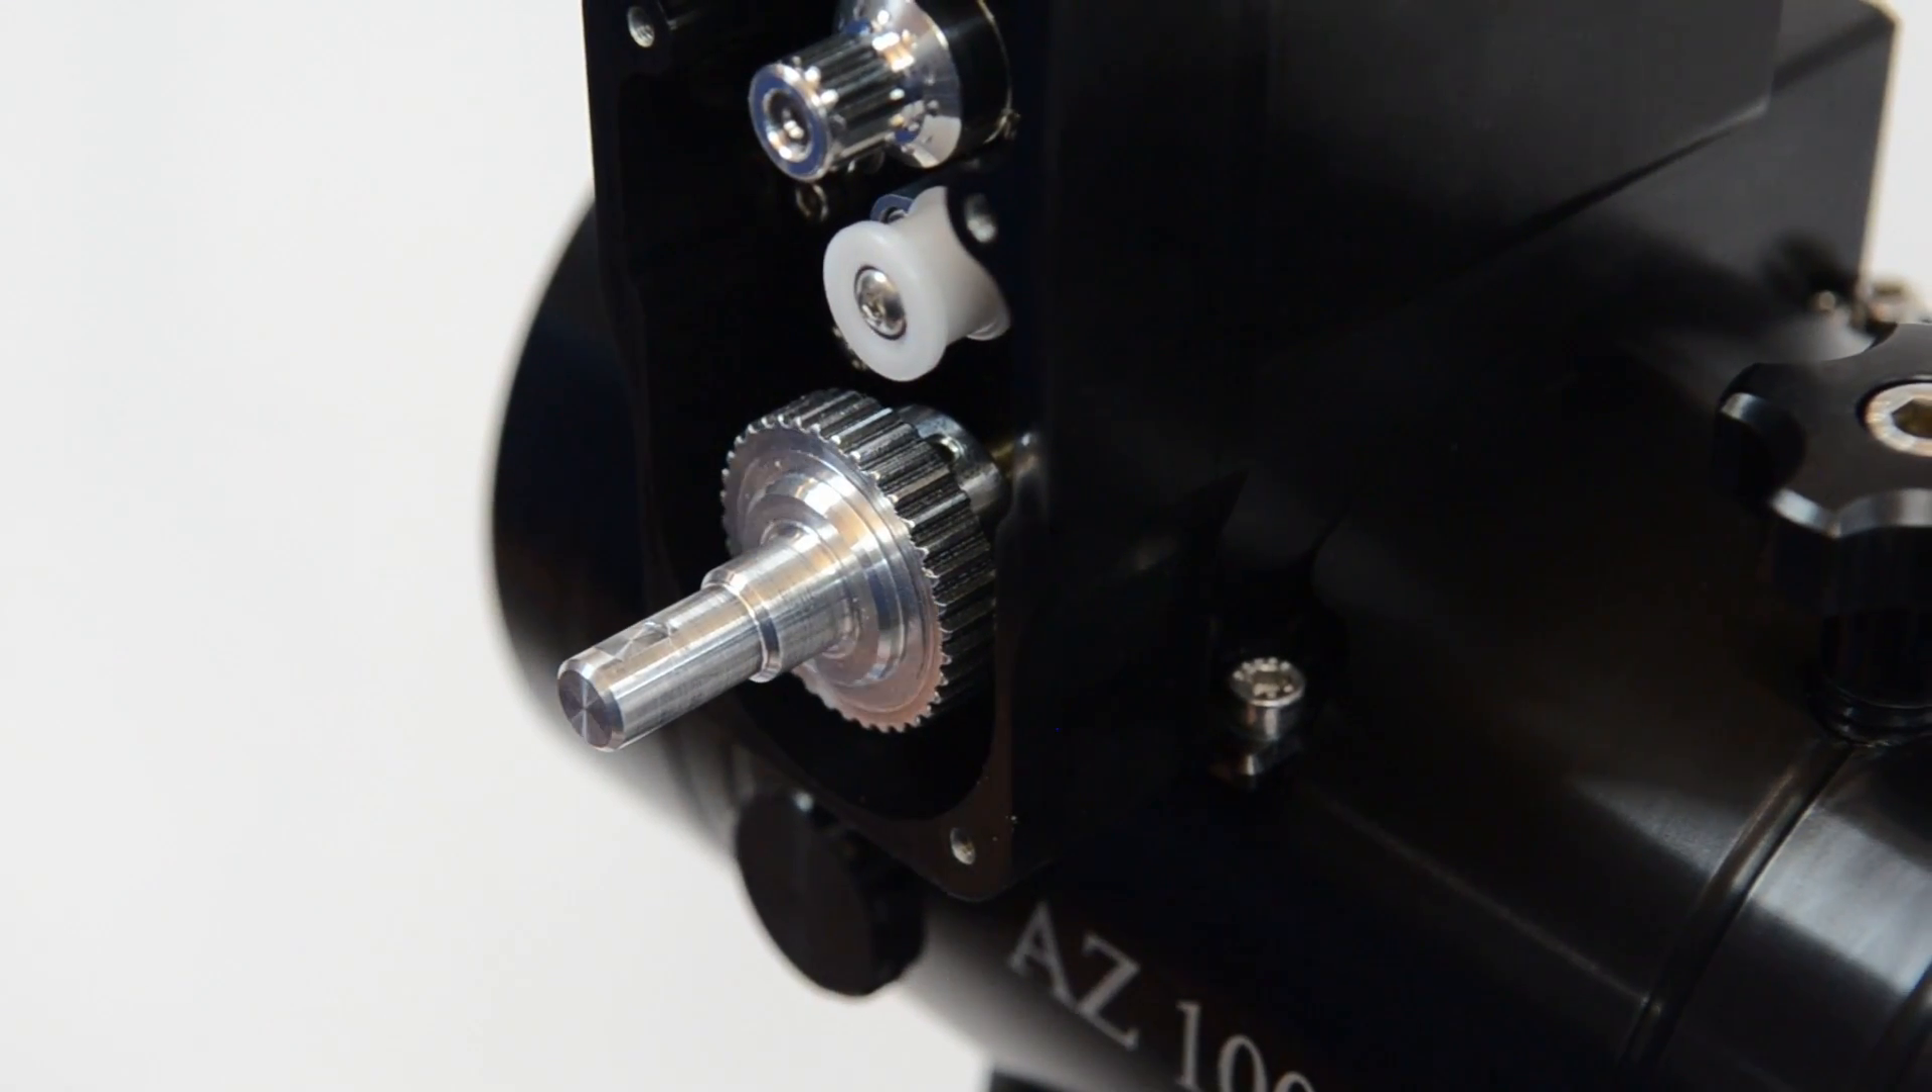And that's the pulley fitted.